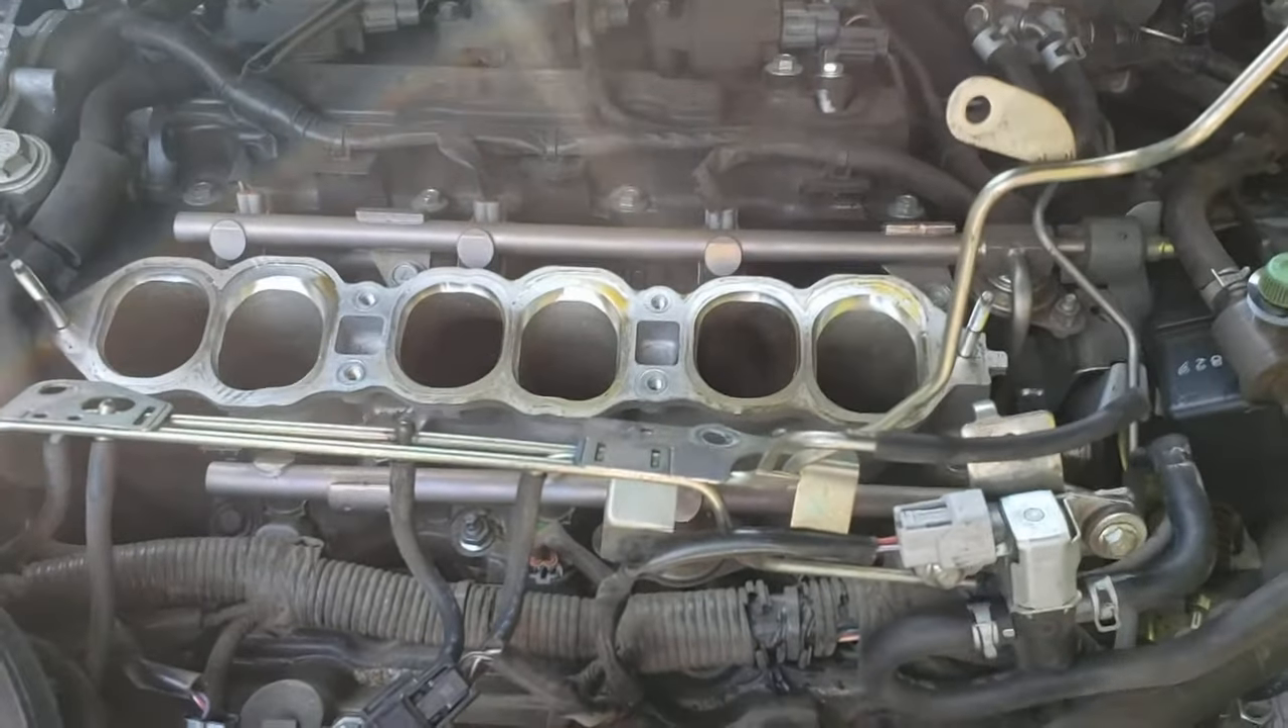Alright as you can see the manifold is off.